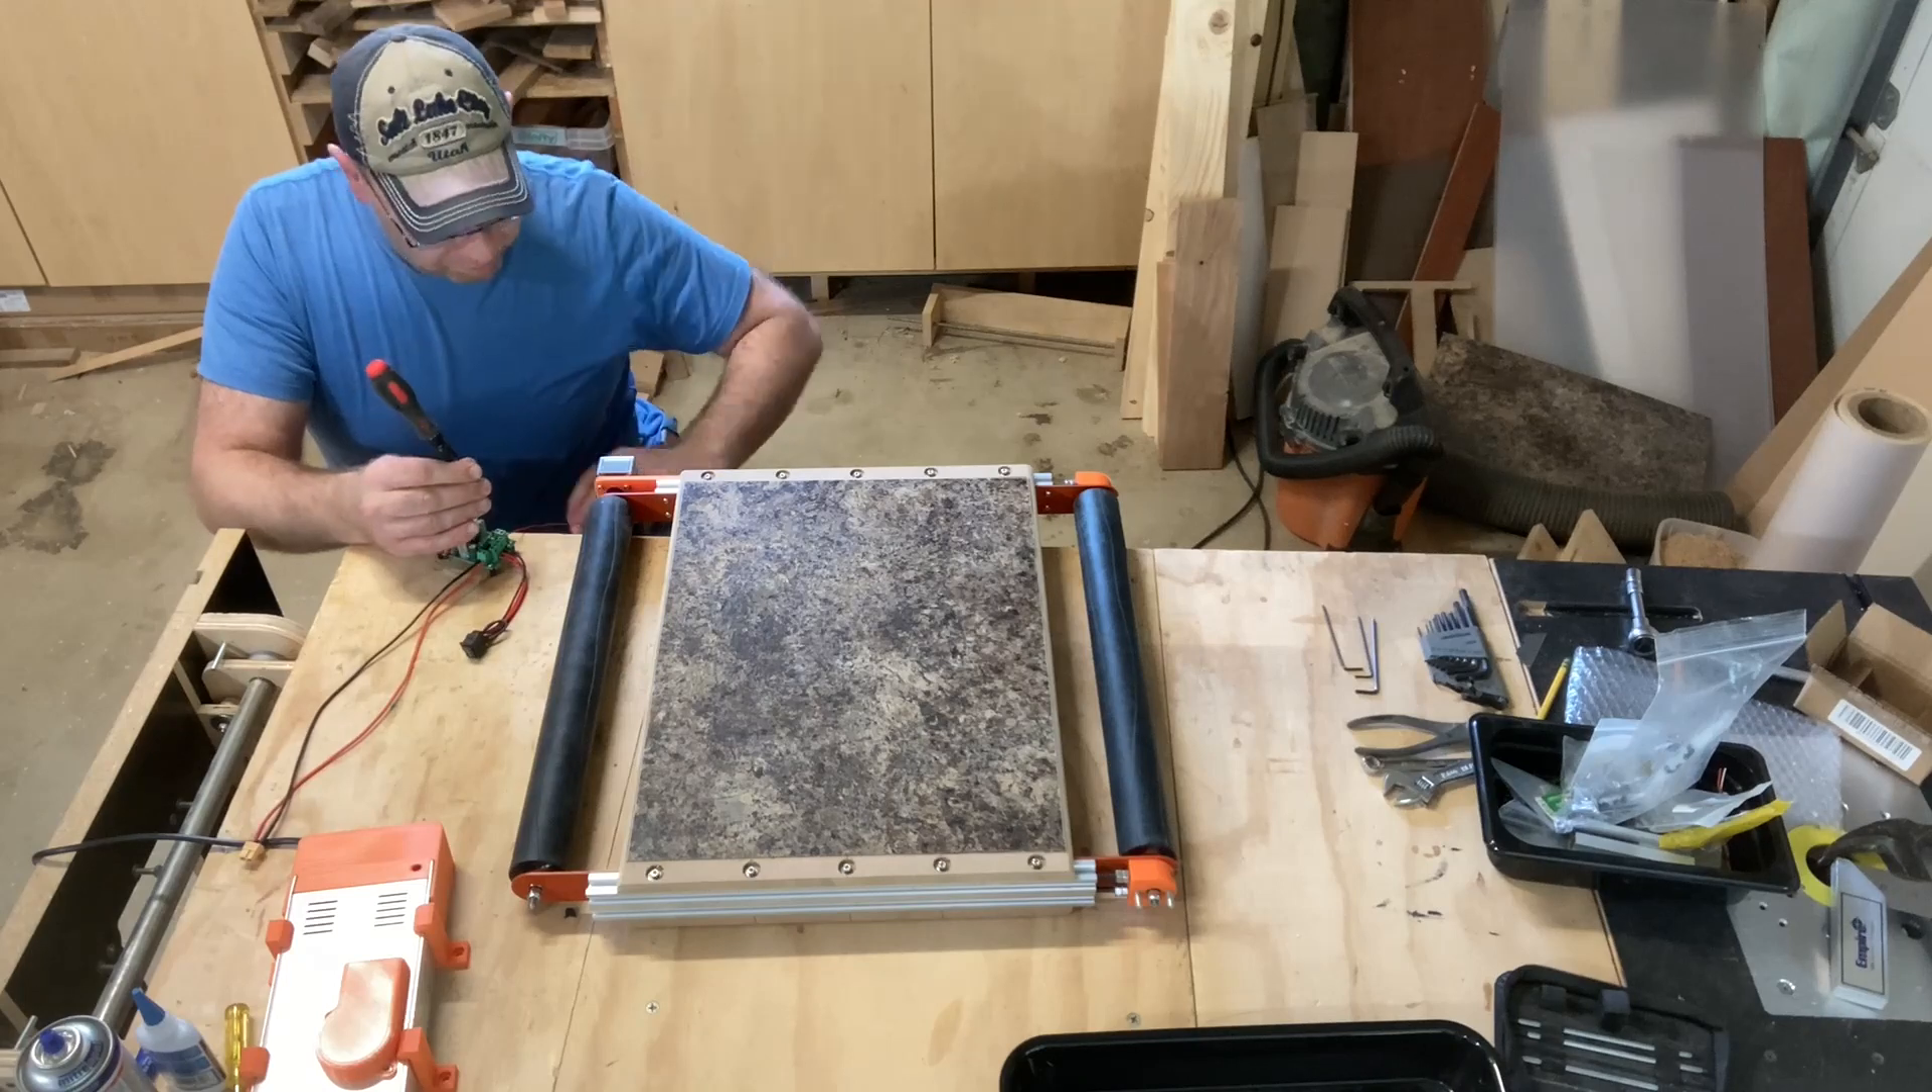Now with the rollers installed I can focus on the electronics.